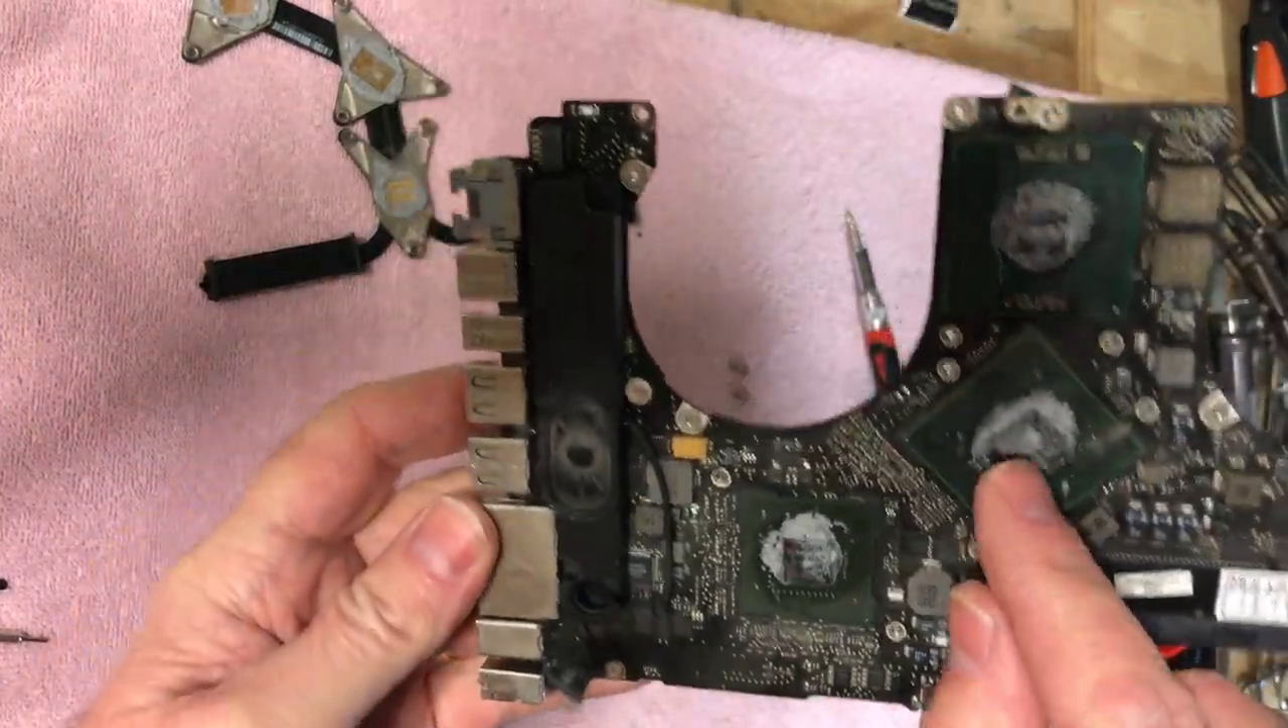But anyway, I got the motherboard out and I took the heat sink off.